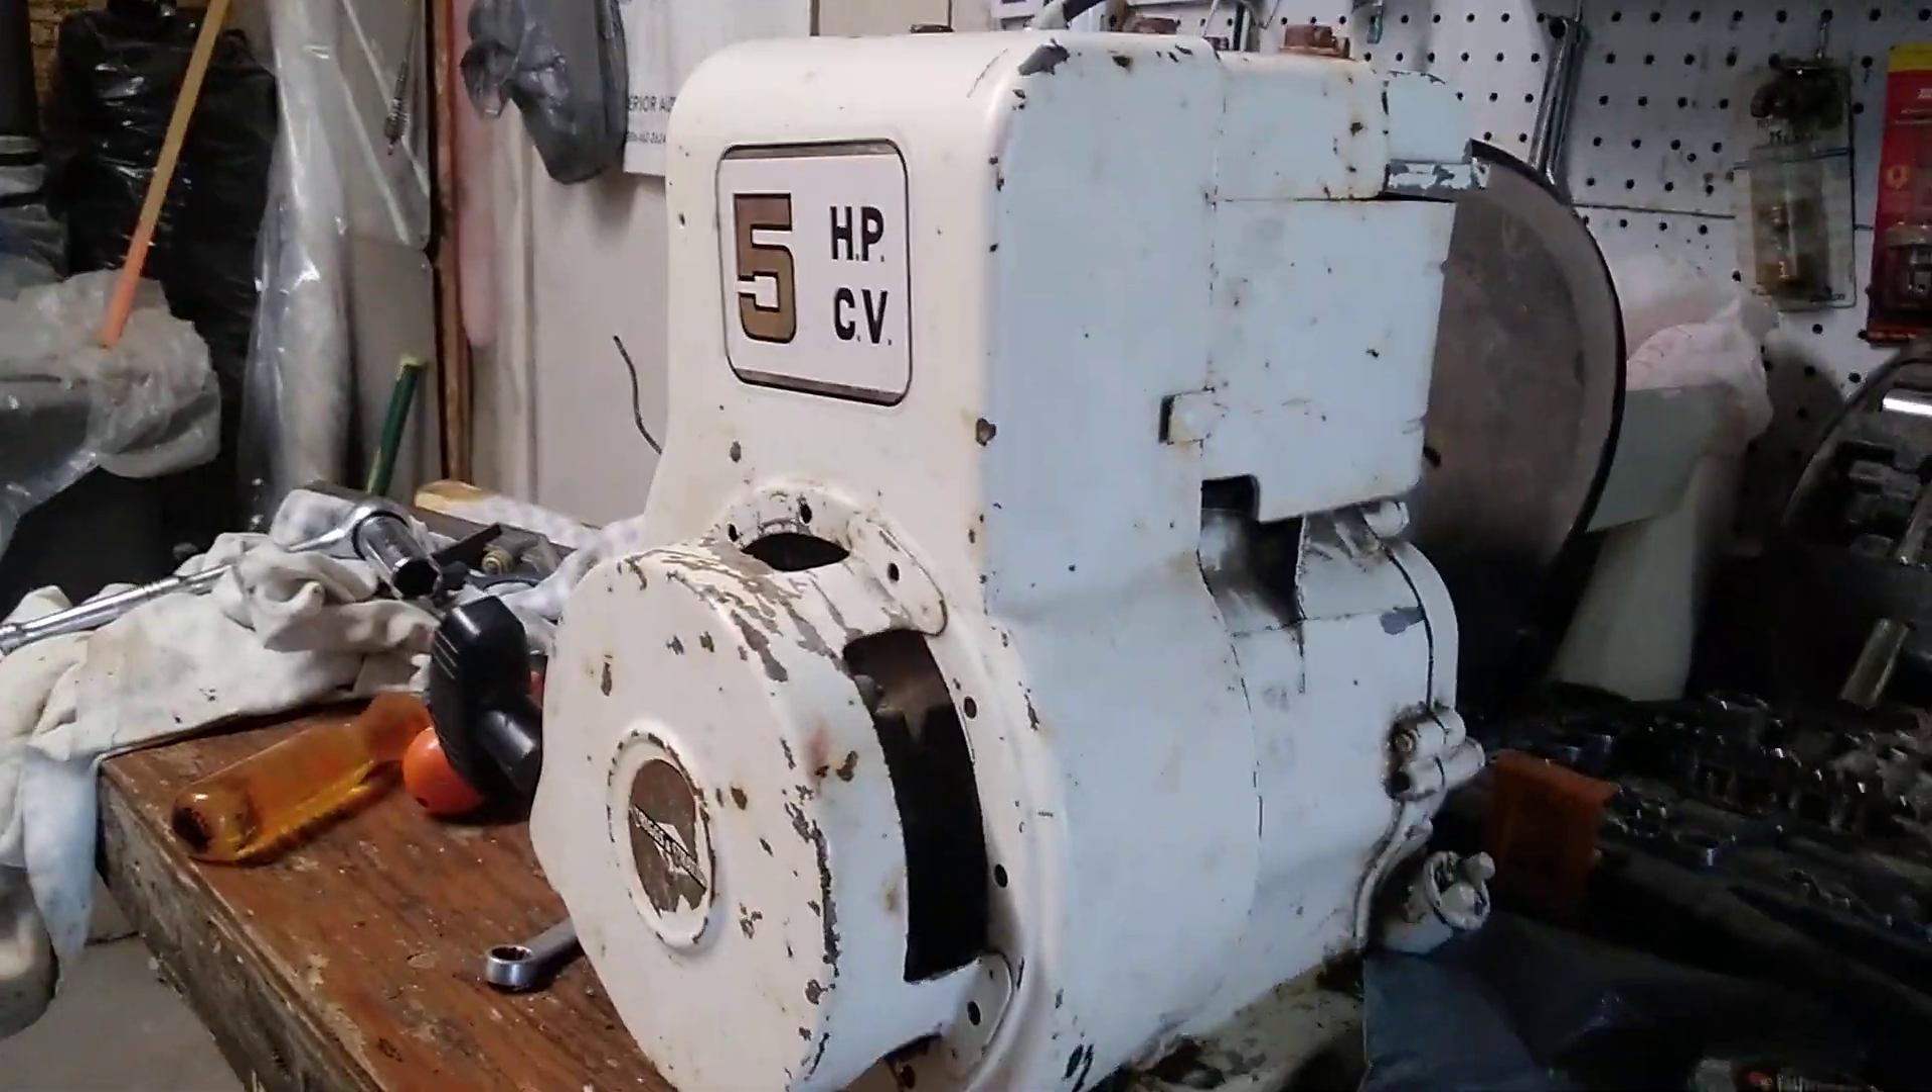So i got the cover back on and yeah so these two videos should come out around the same time.